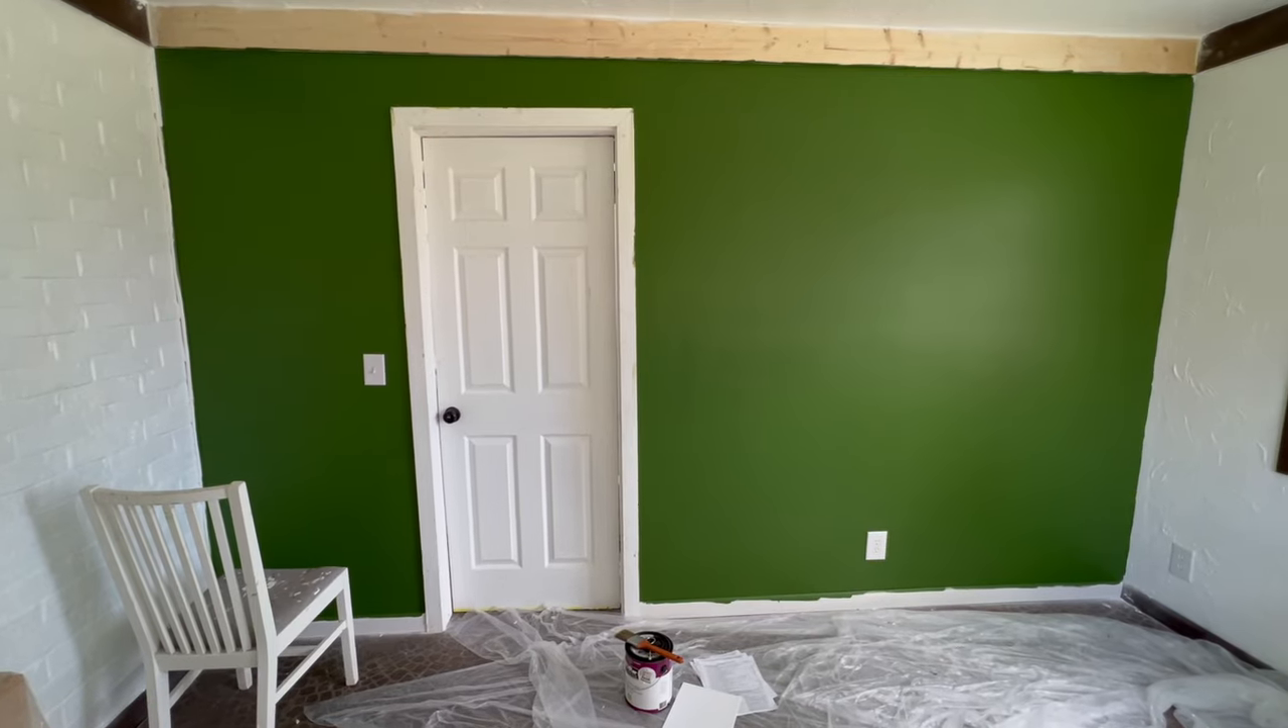I already installed a door and a trim around it also I installed baseboard trim on the floor and on the ceiling.